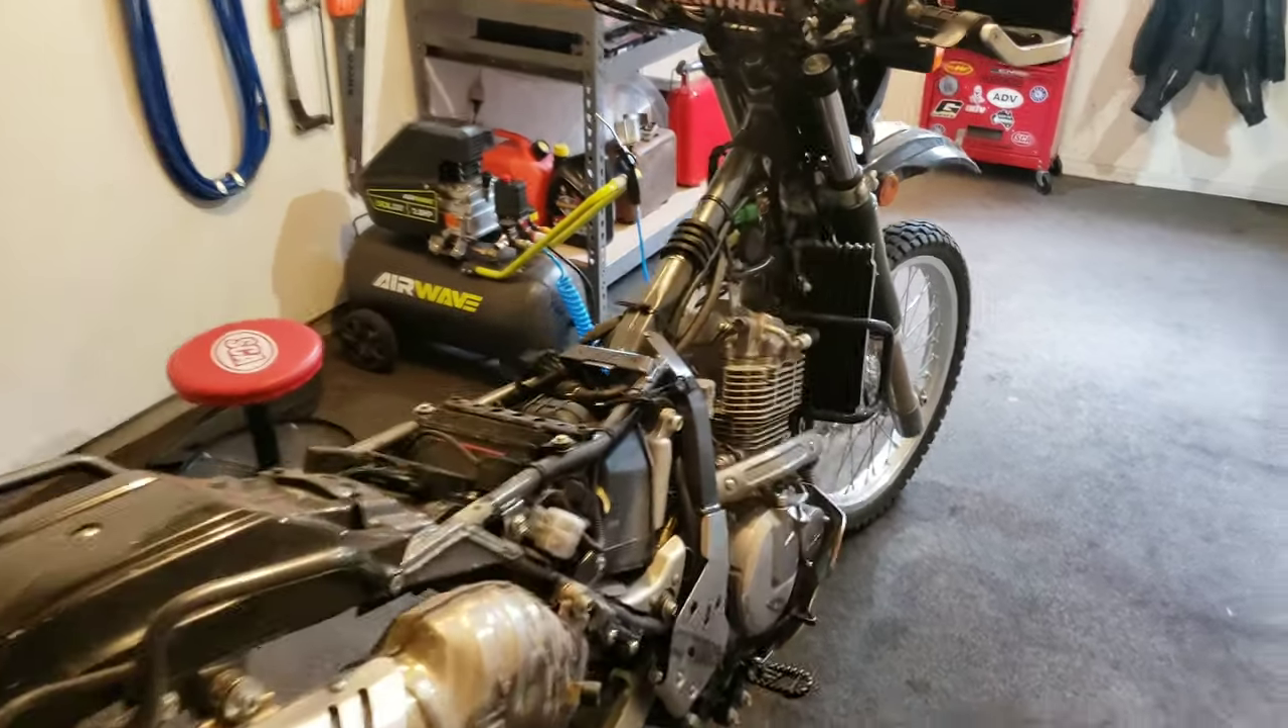All right guys so the tanks off. The seats off. Side panels are off.